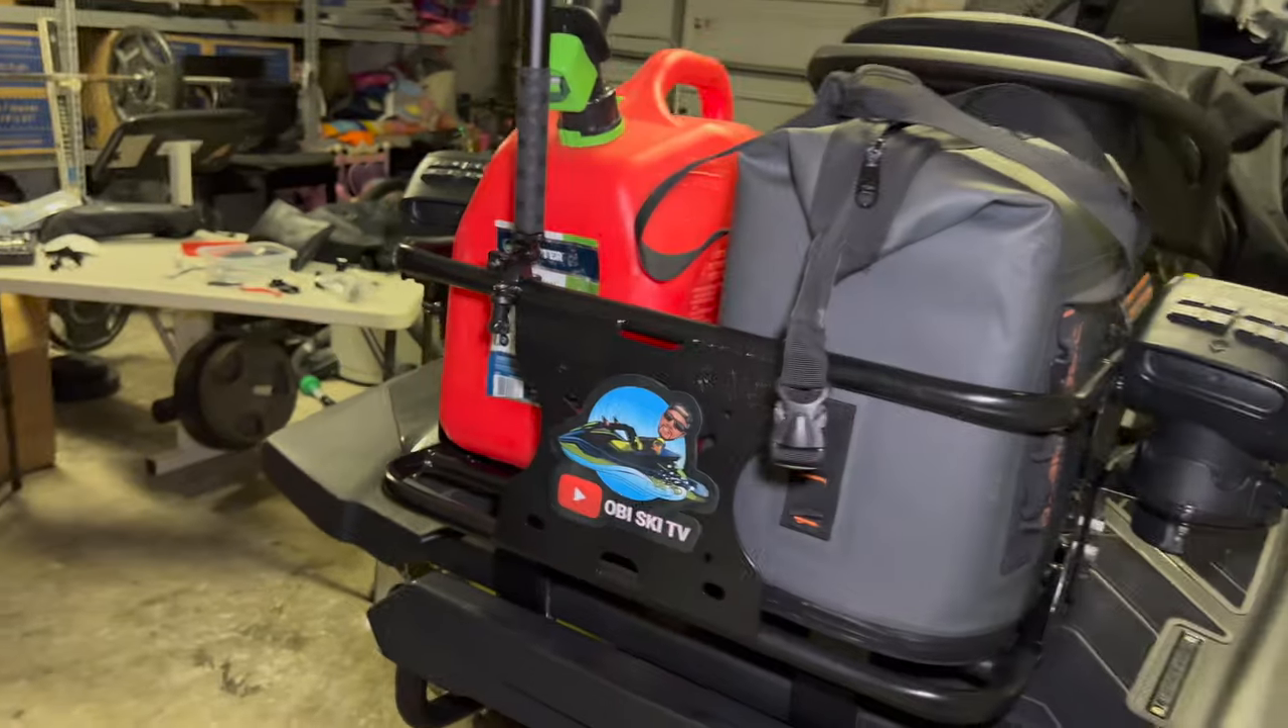The rack is complete ladies and gentlemen.